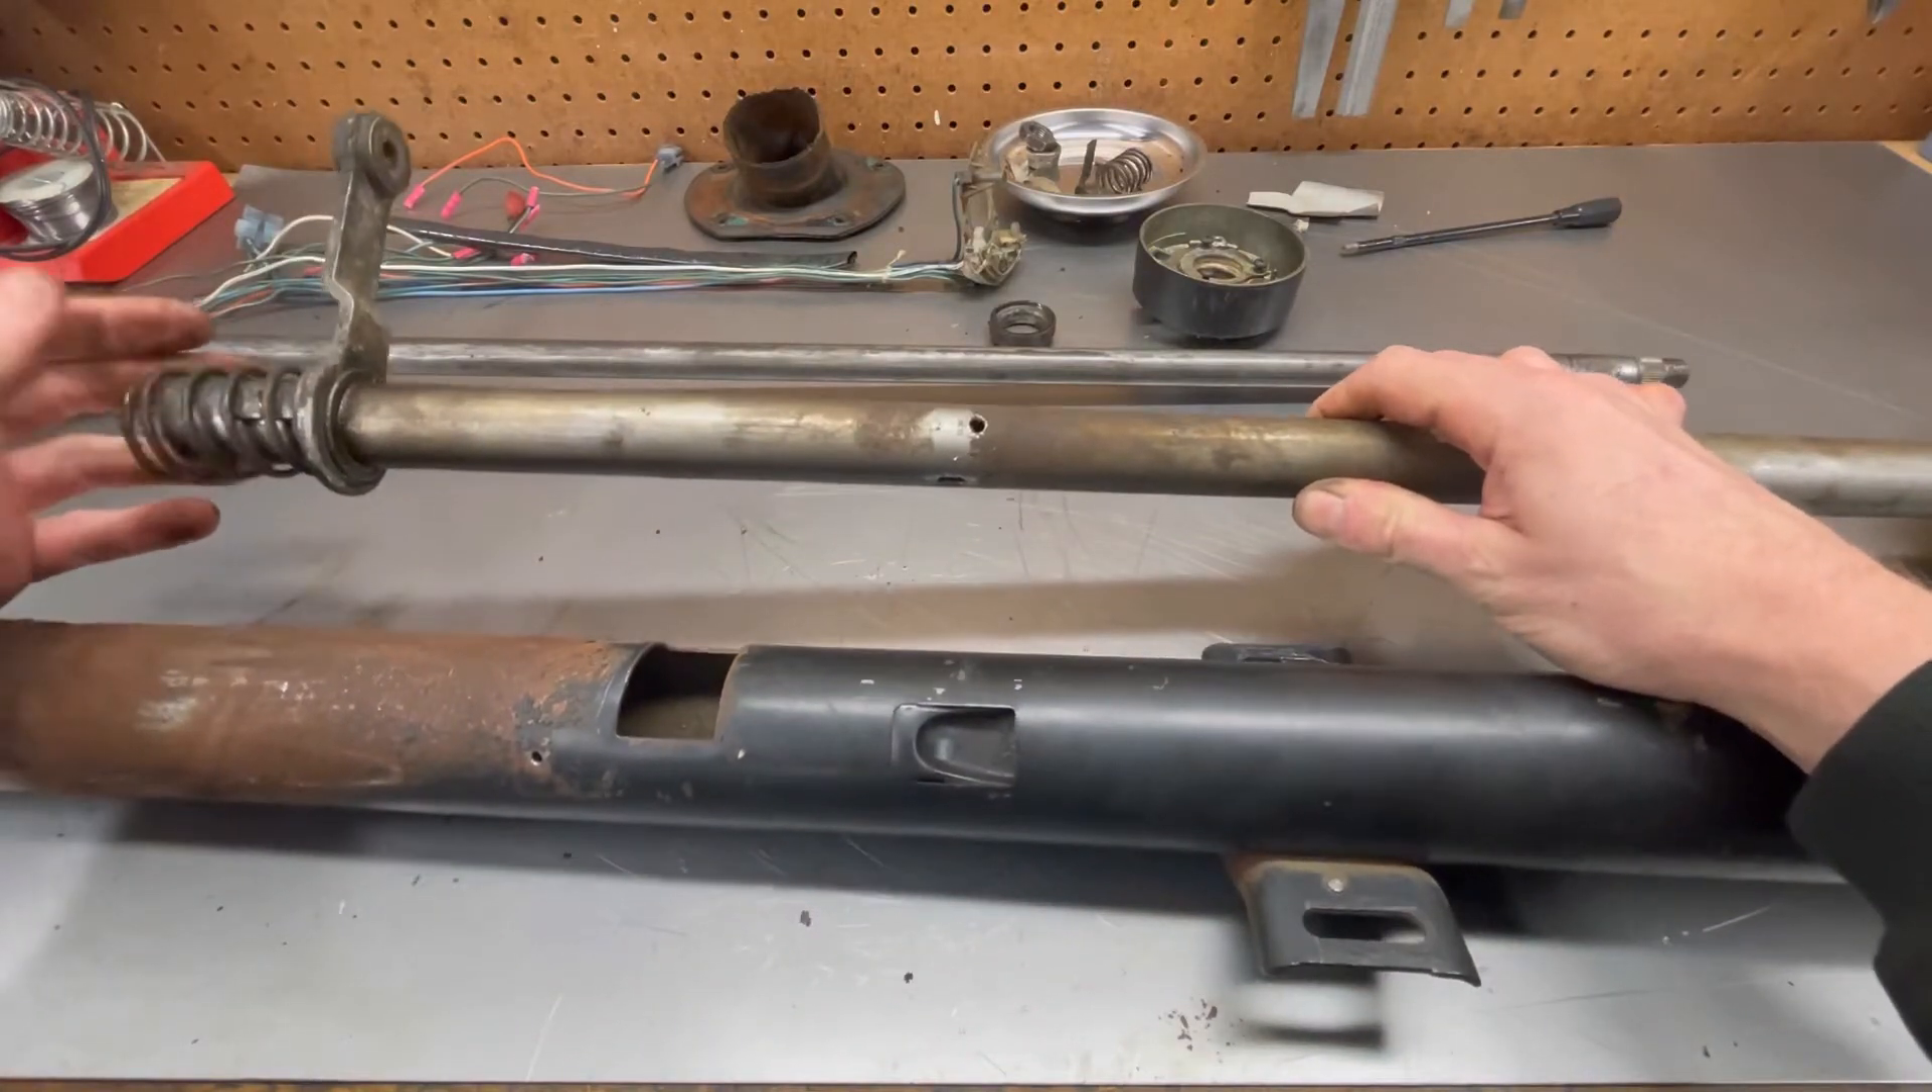So there we have it got everything pulled apart and this is the shift tube assembly.